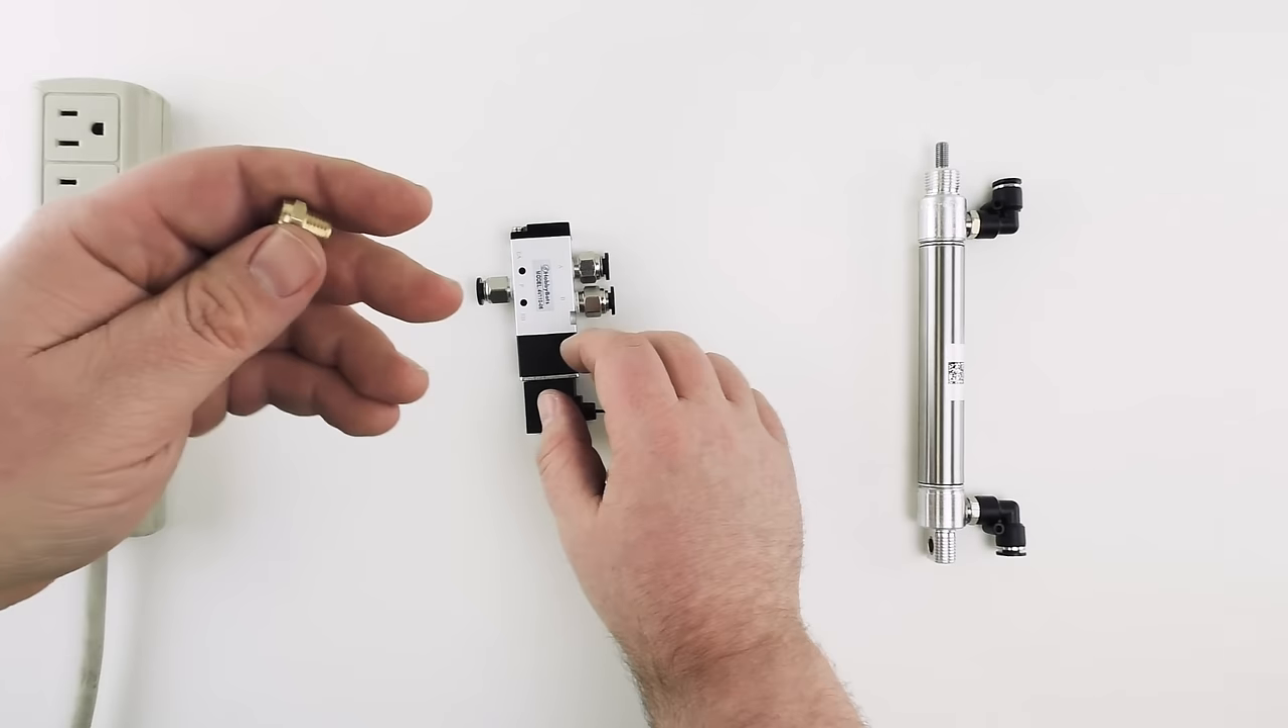Alright now we have our elbows installed into our cylinder. We have our fittings installed into our solenoid.